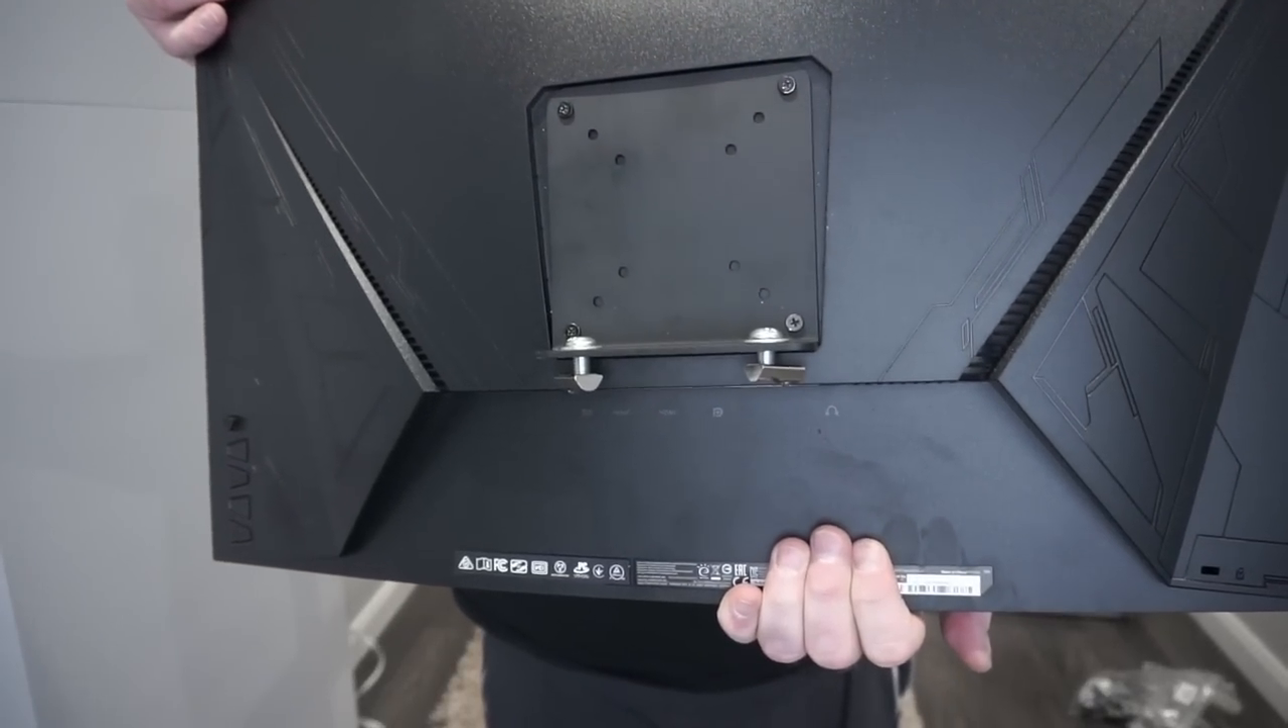So as you can see we've put the t-nuts on the back of the monitor there and that will just then enable us to slide the monitor in and out.